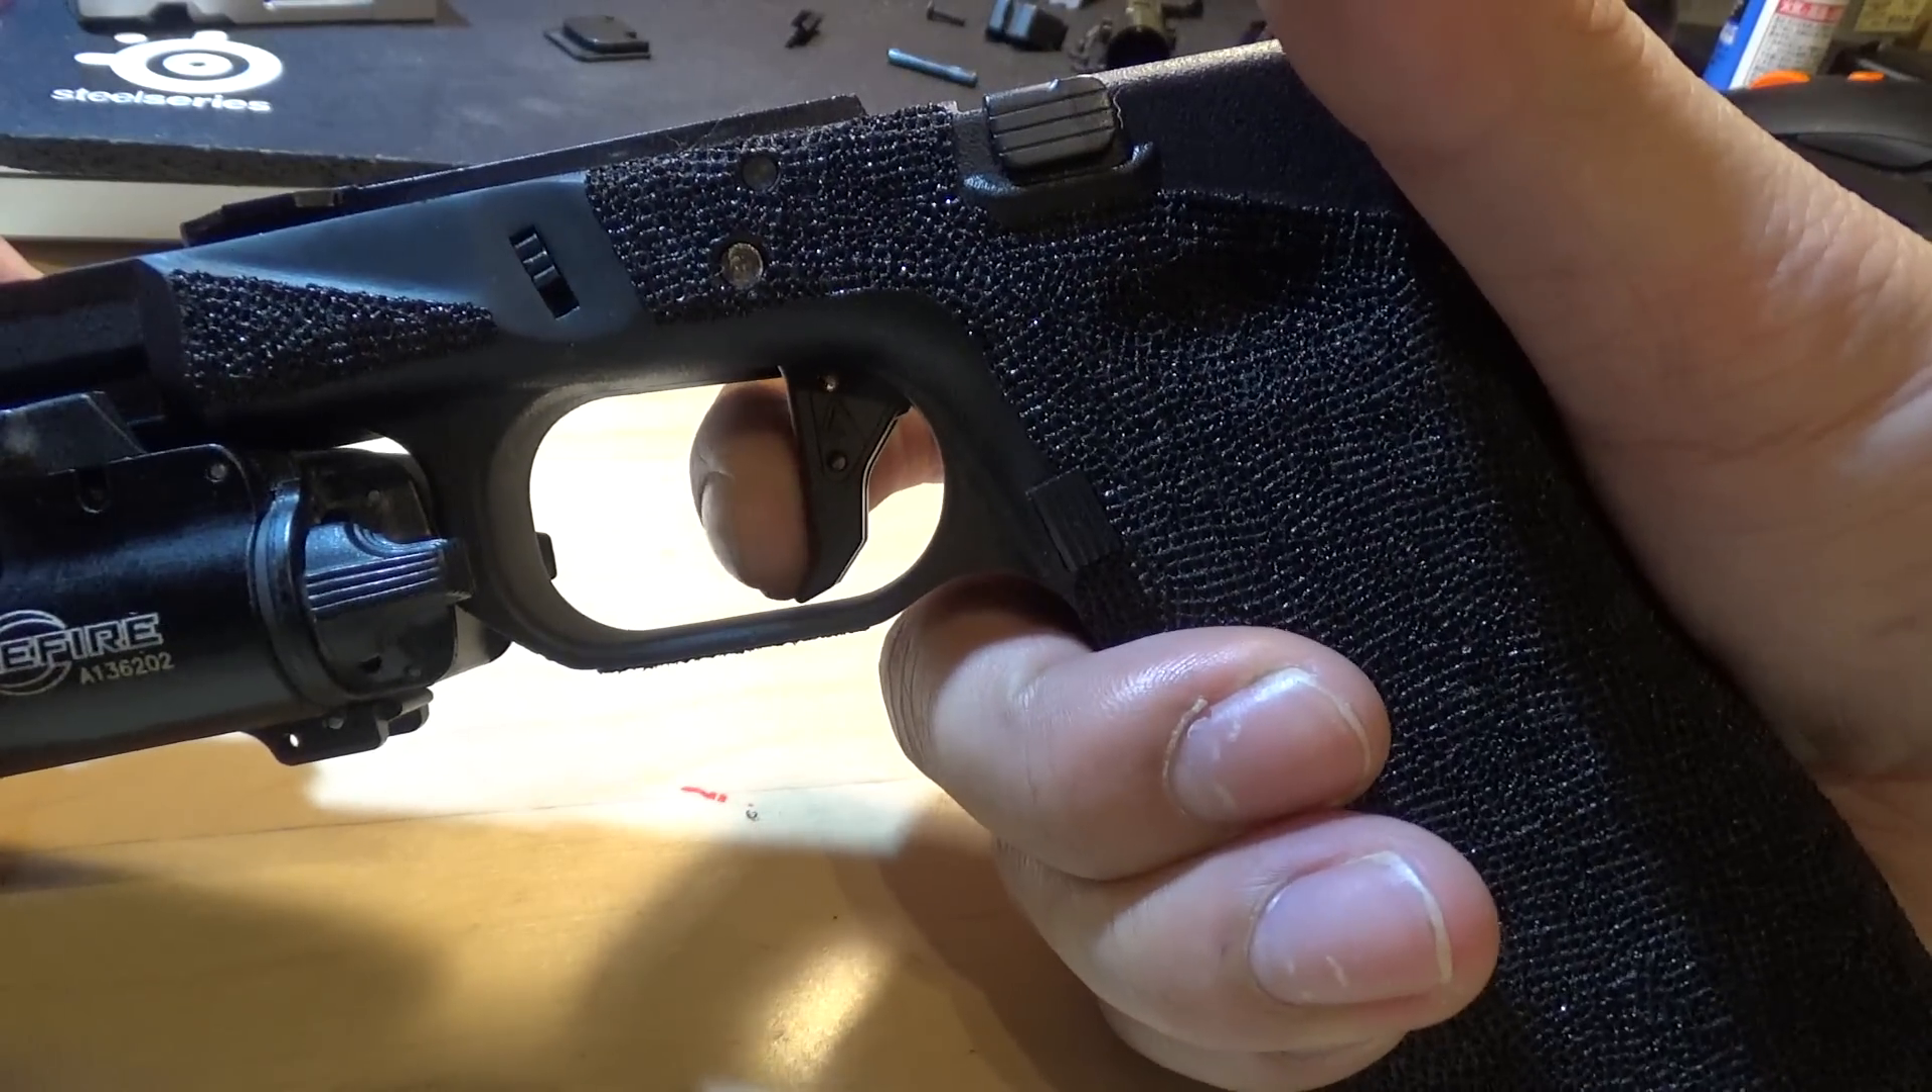So, that's your frame assembled with the trigger.